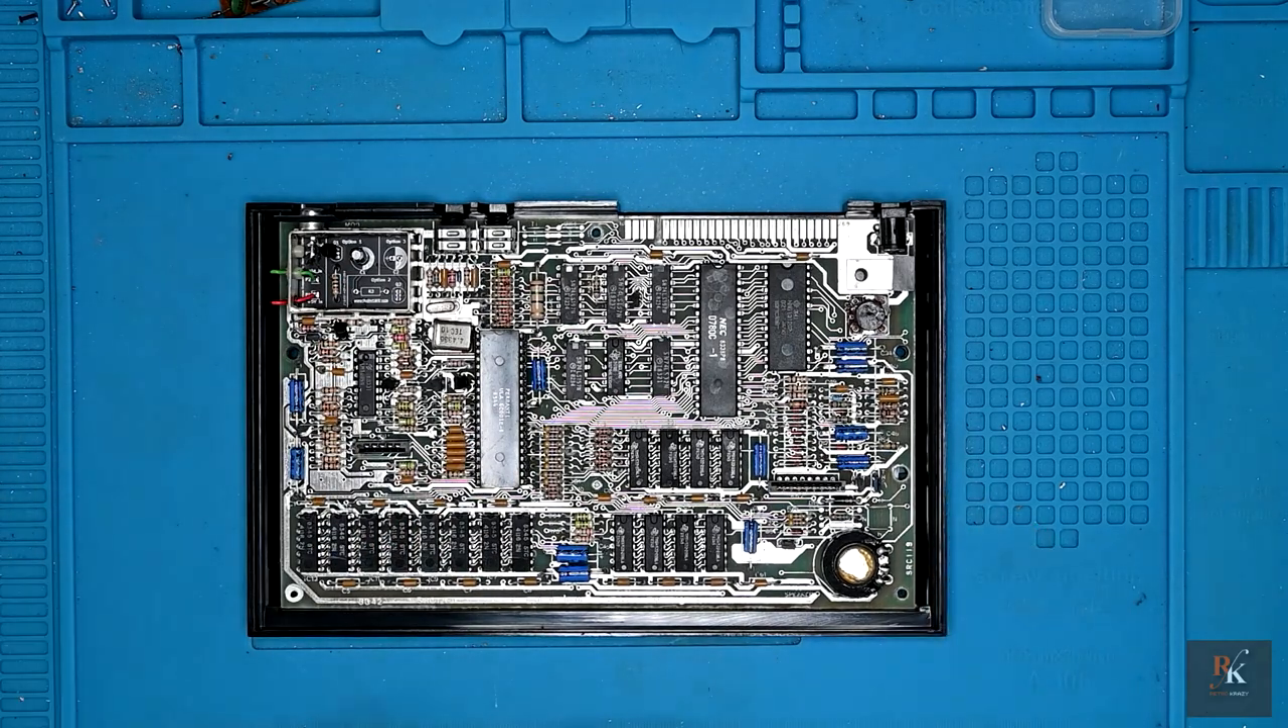I've taken the liberty of popping the motherboard into the case.